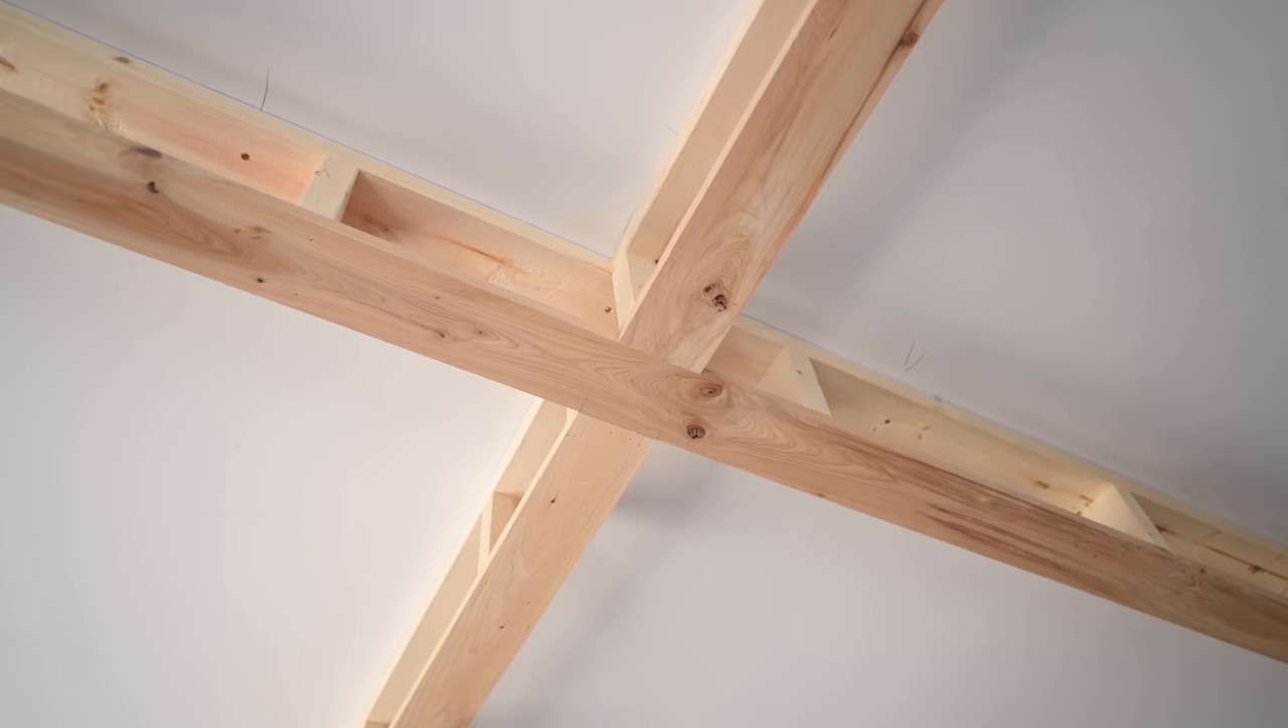You can see our flush joint here where these two beams intersect it looks really clean.